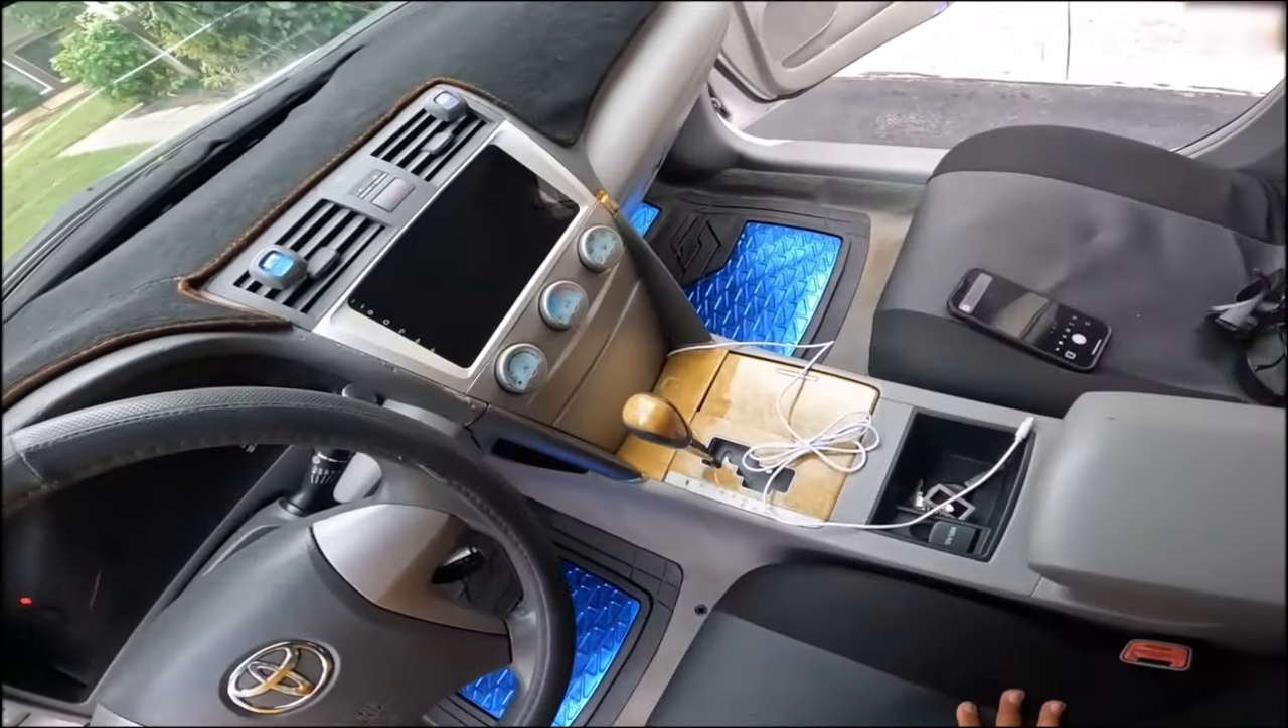The radio has been completely assembled.